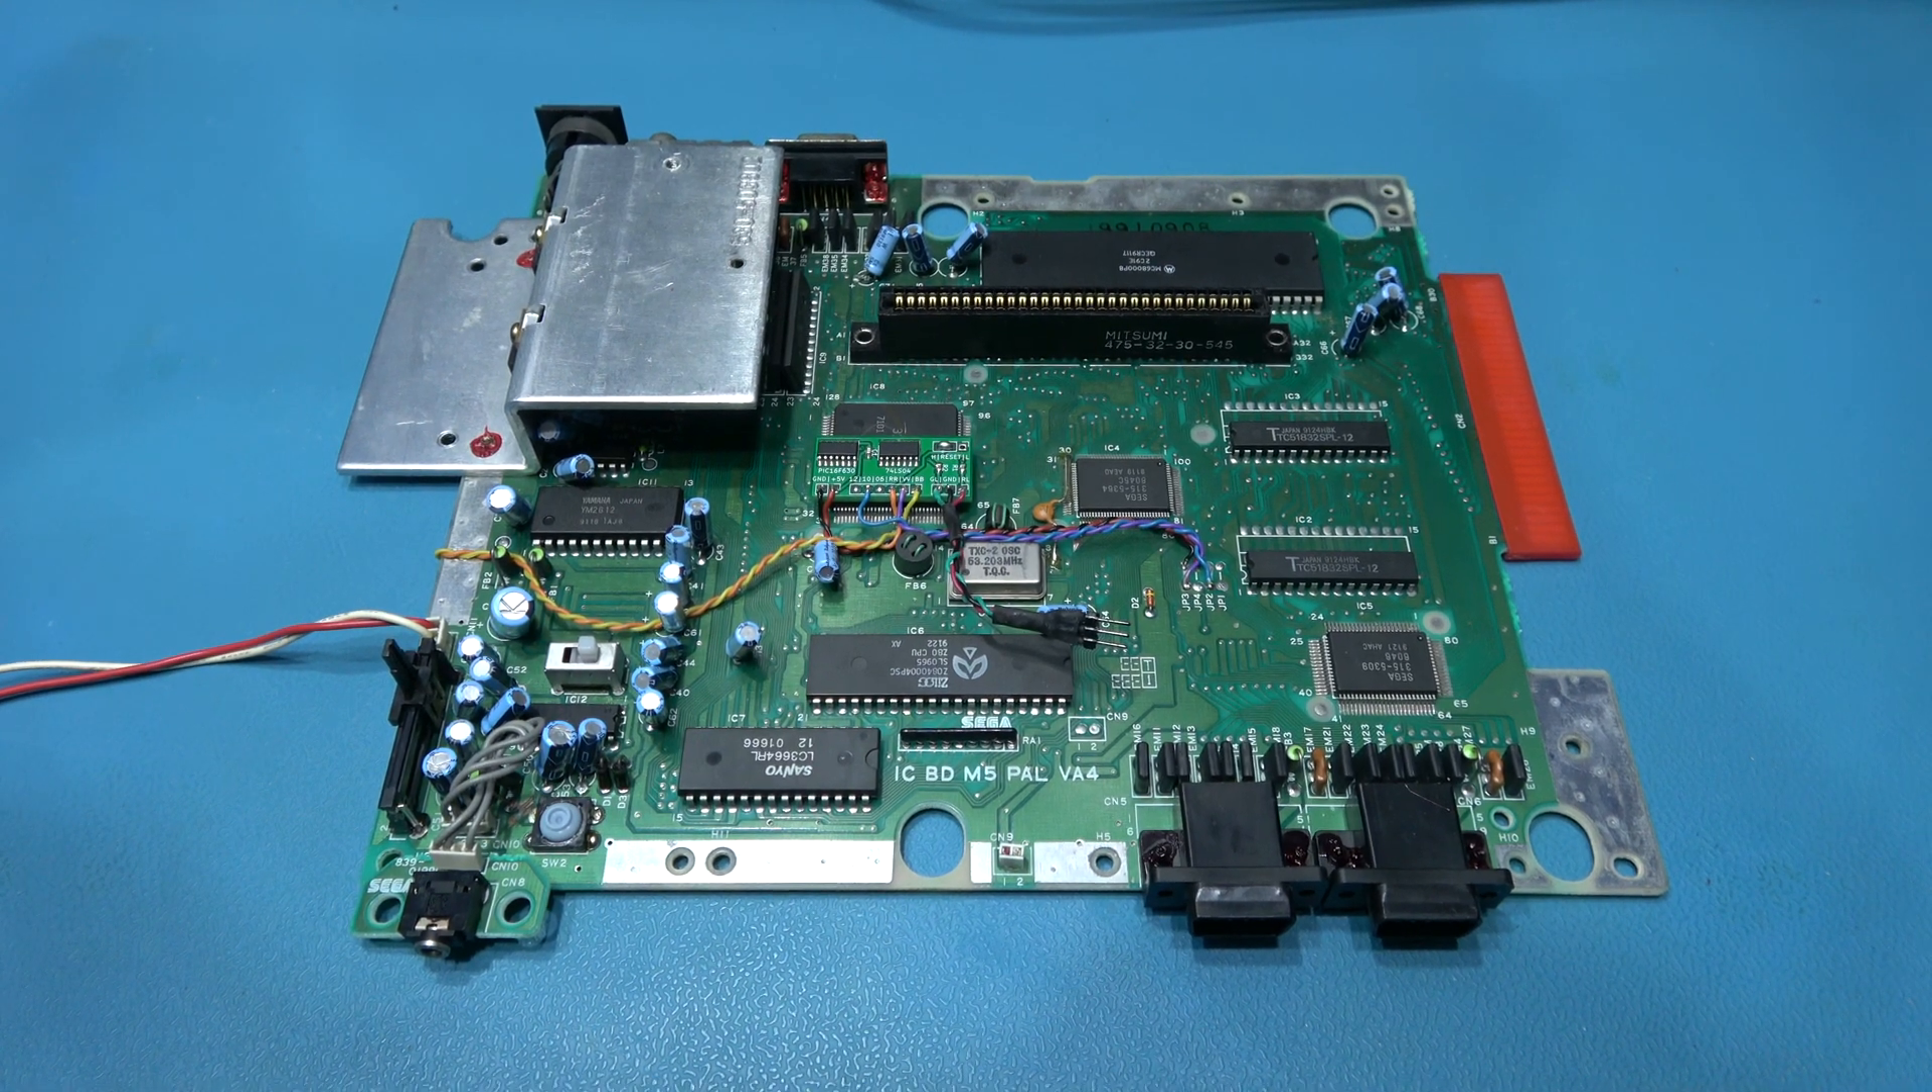And that's the Mega Drives motherboard removed from the bottom case.